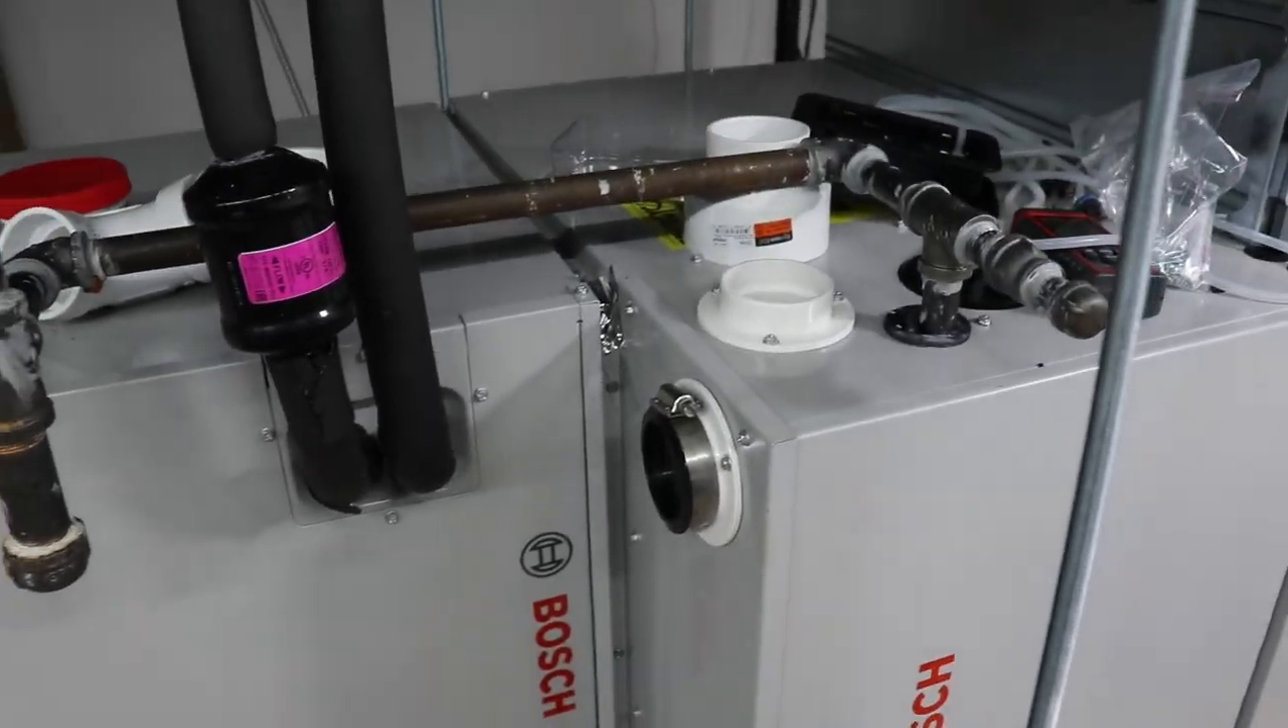The flue gas is not hooked up yet.